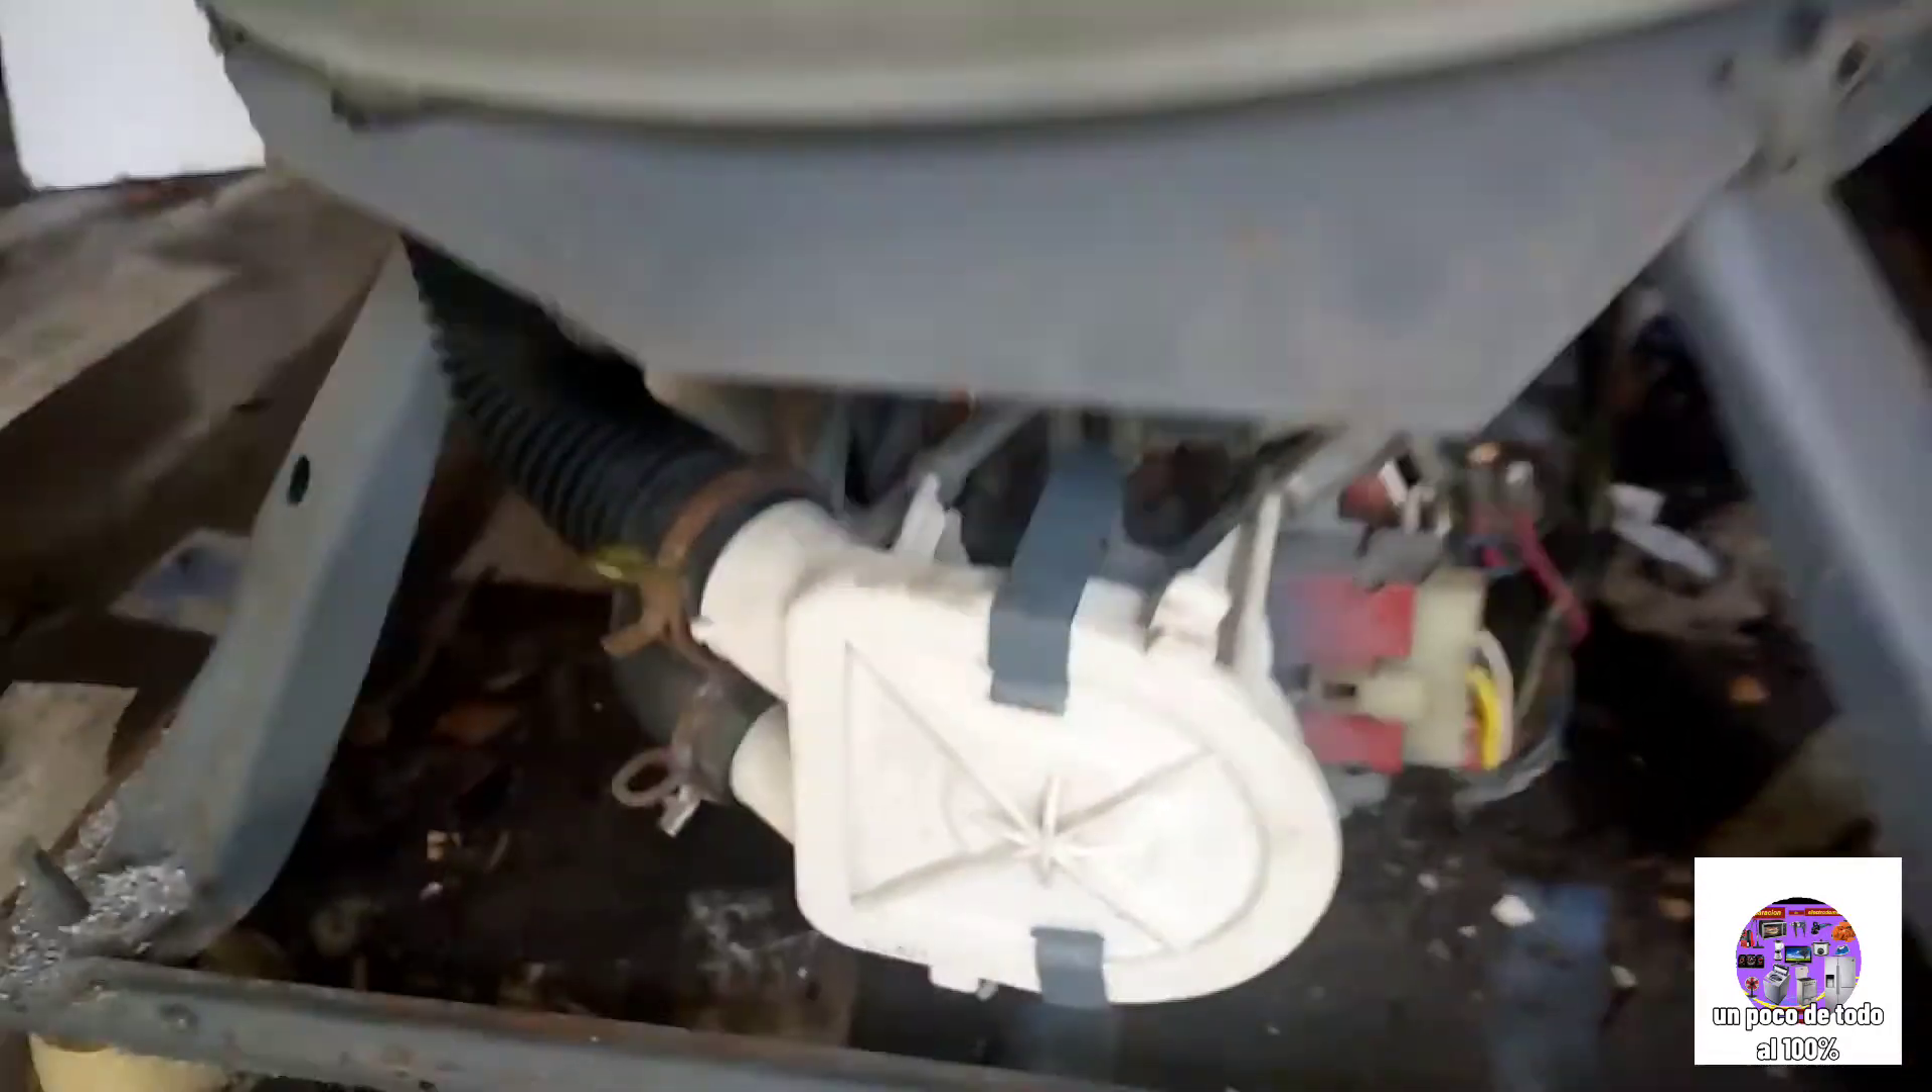Listo amigo aquí ya está puesta la bomba.